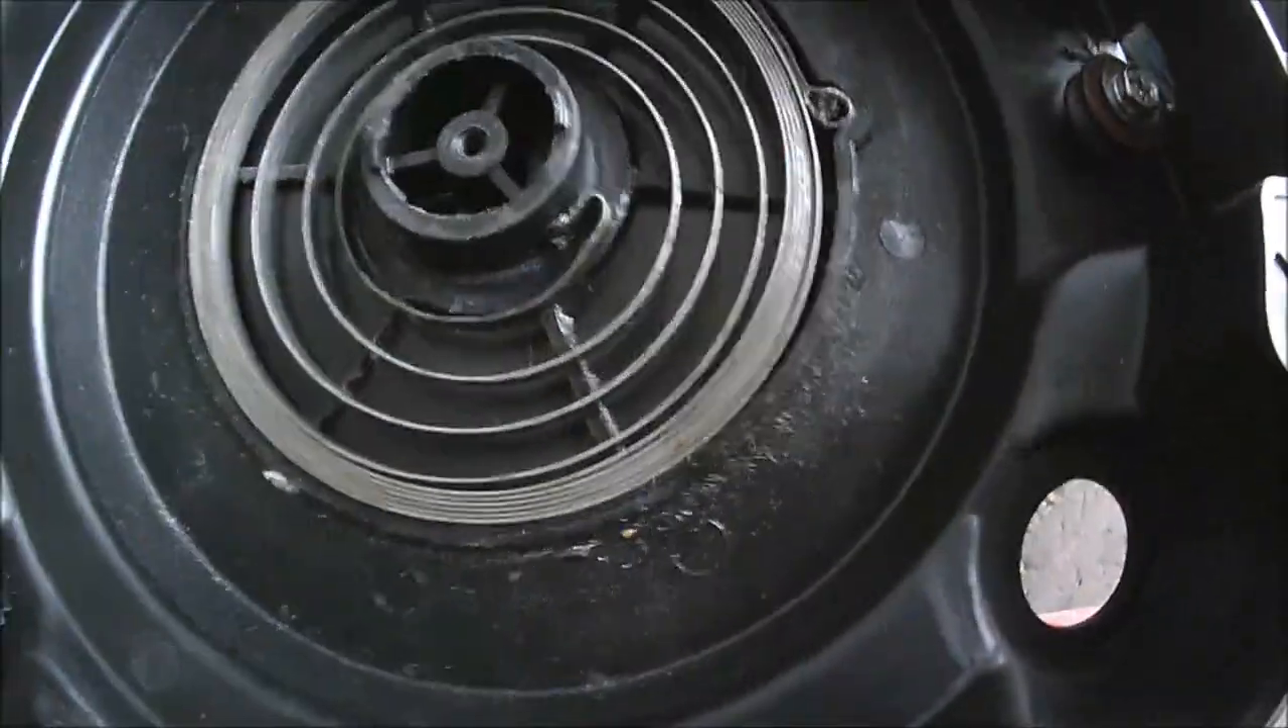Voilà, et là, mon ressort est en place.